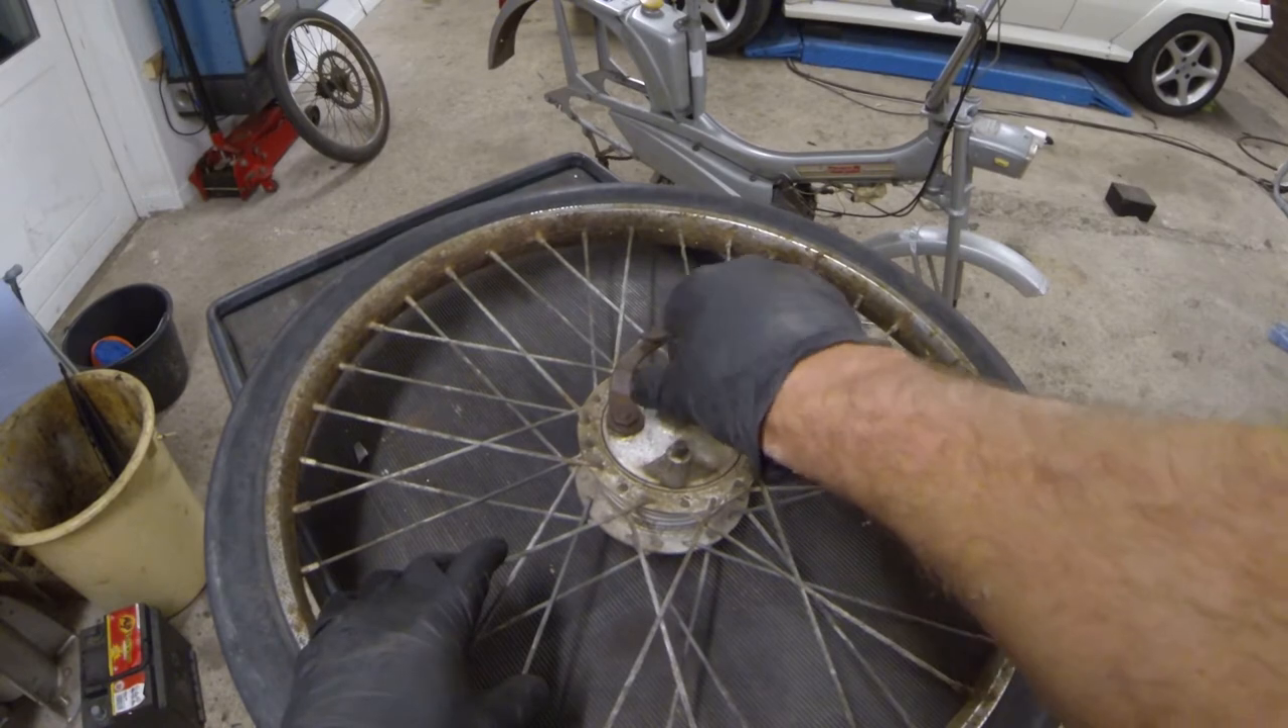So this is the front wheel, which is off the moped now.